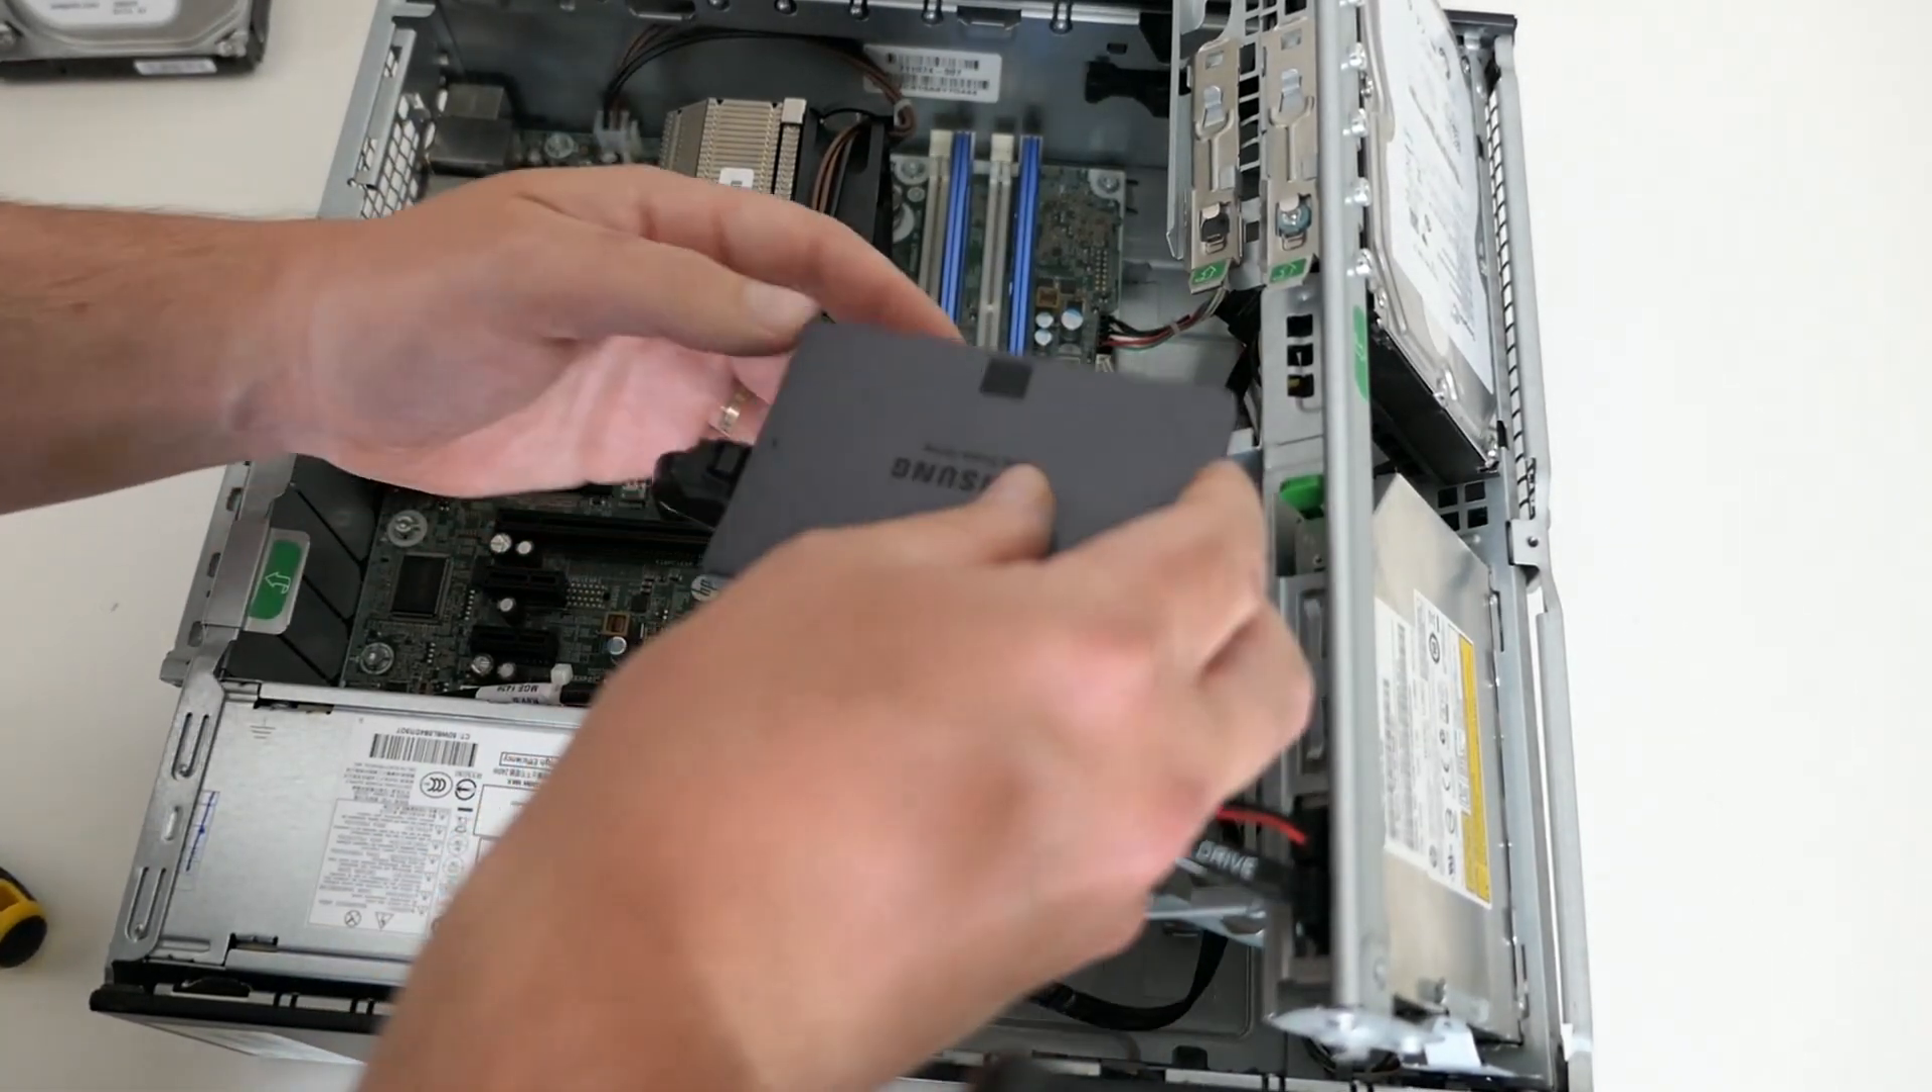Last one to install is the SSD. Which I will just keep dangling here for now. Until I get my hands on a bracket.